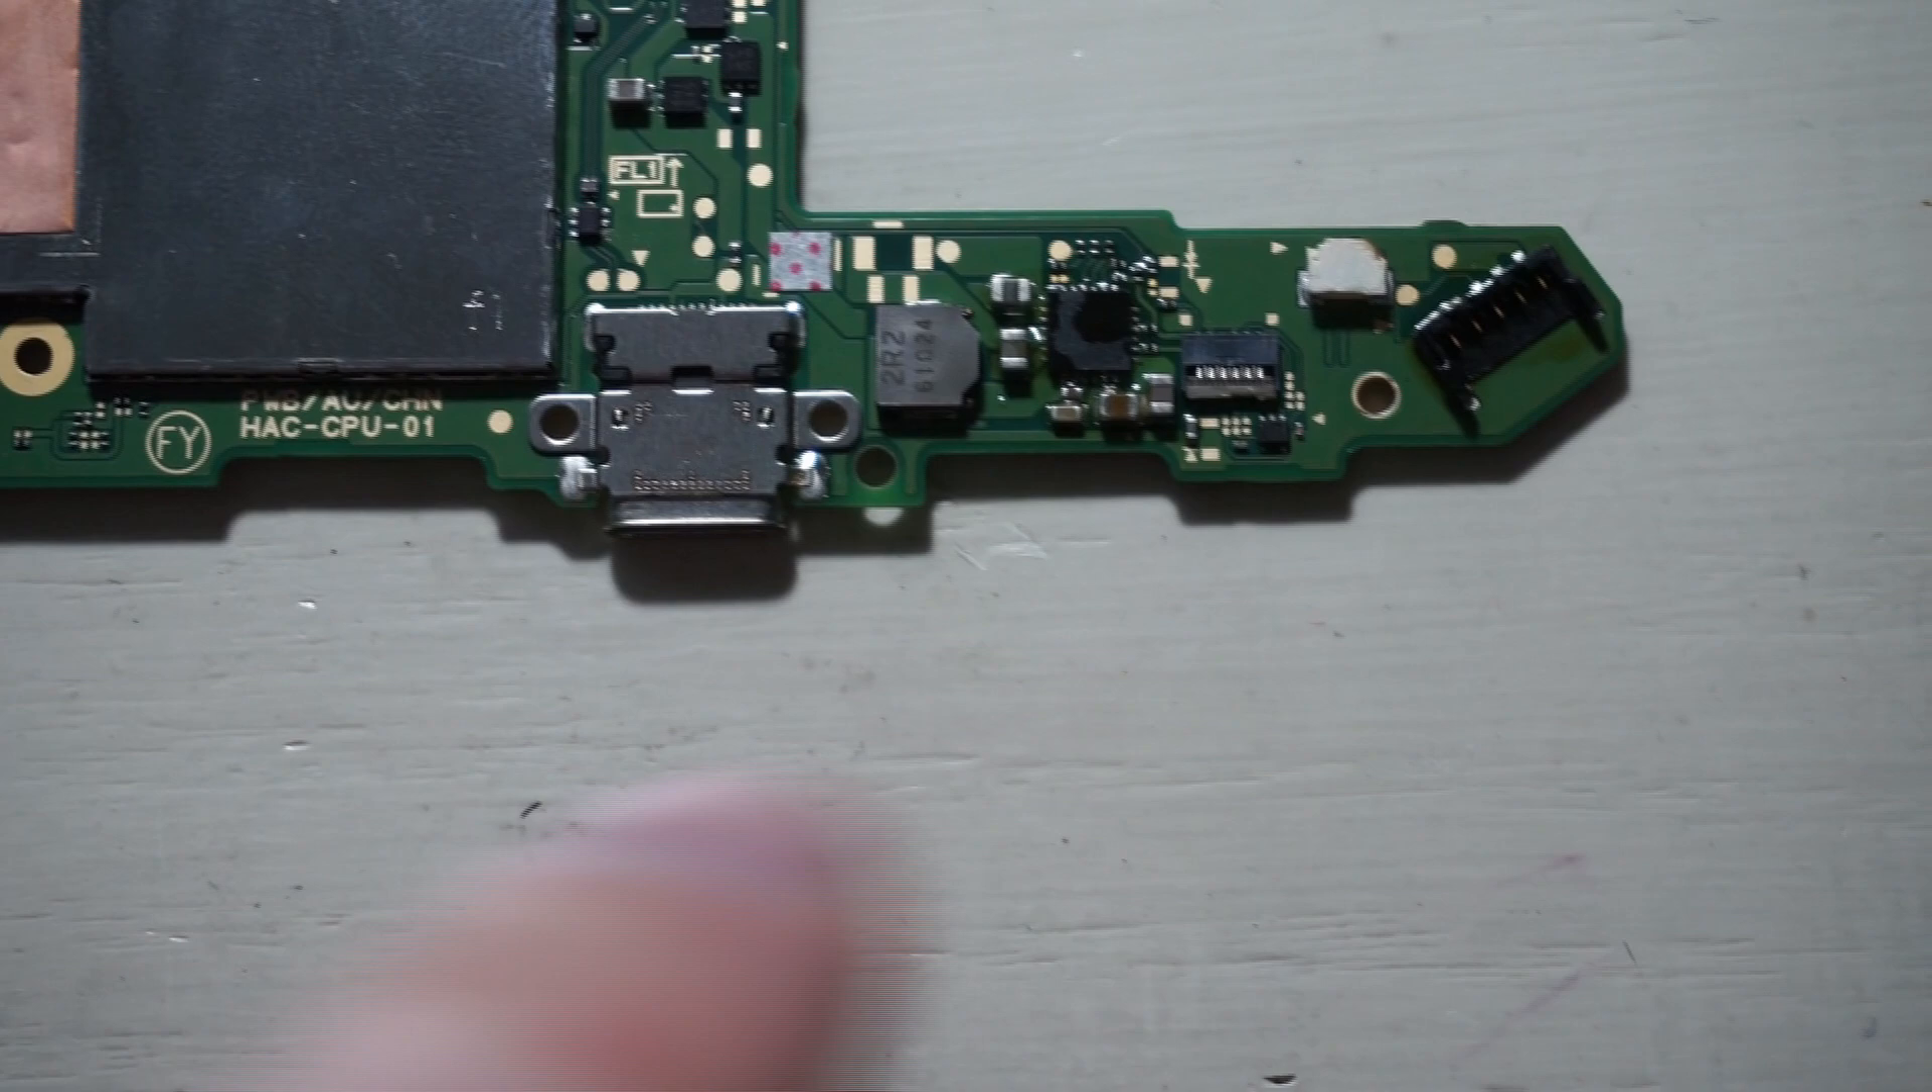She's soldered. The connector is in place.